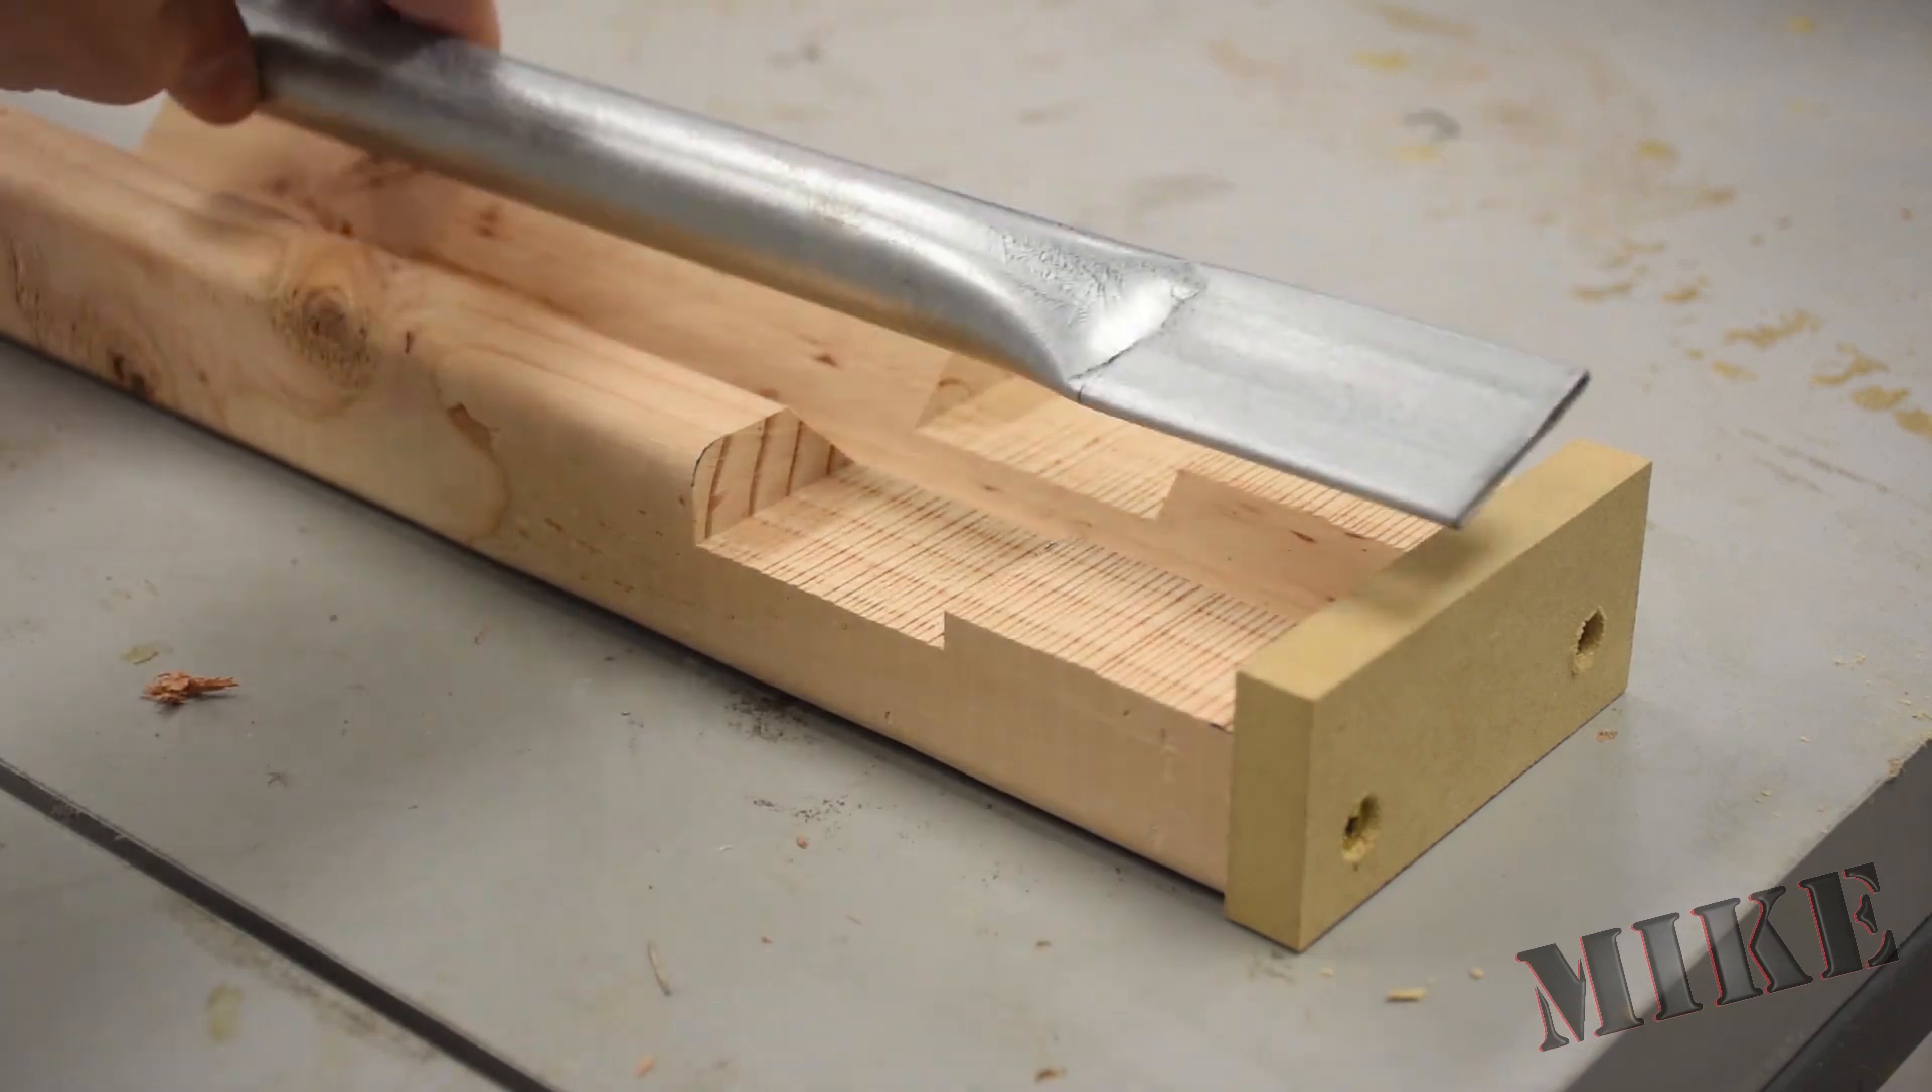This deeper dado here supports the transition area and this little shelf here at the end supports the flat portion up against this end stop that I screwed on.